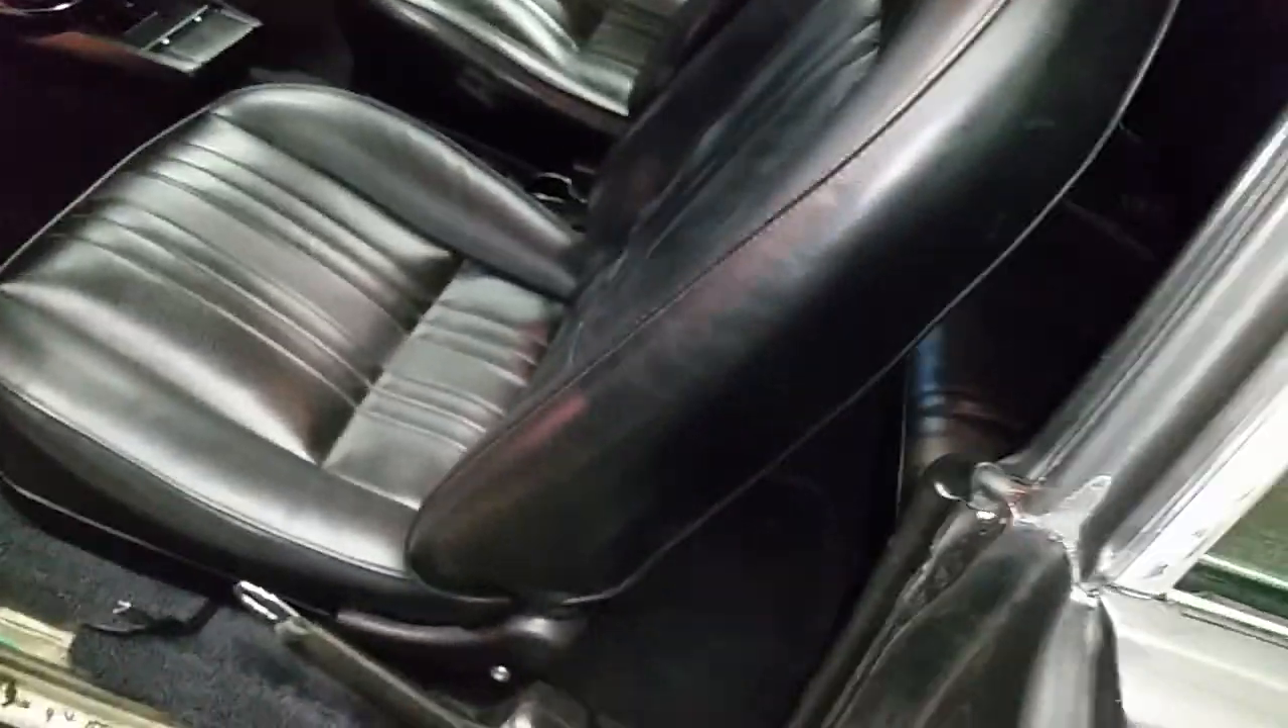The seats are in.